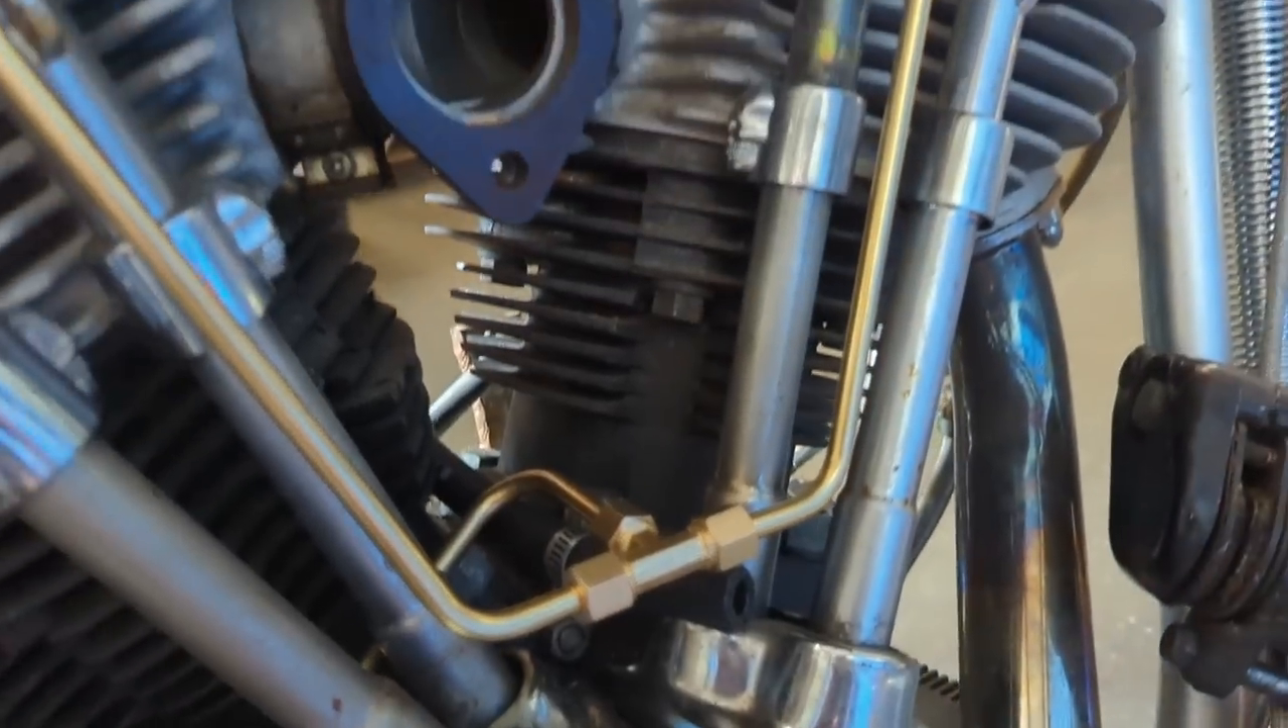So I got the oil feed lines changed out.